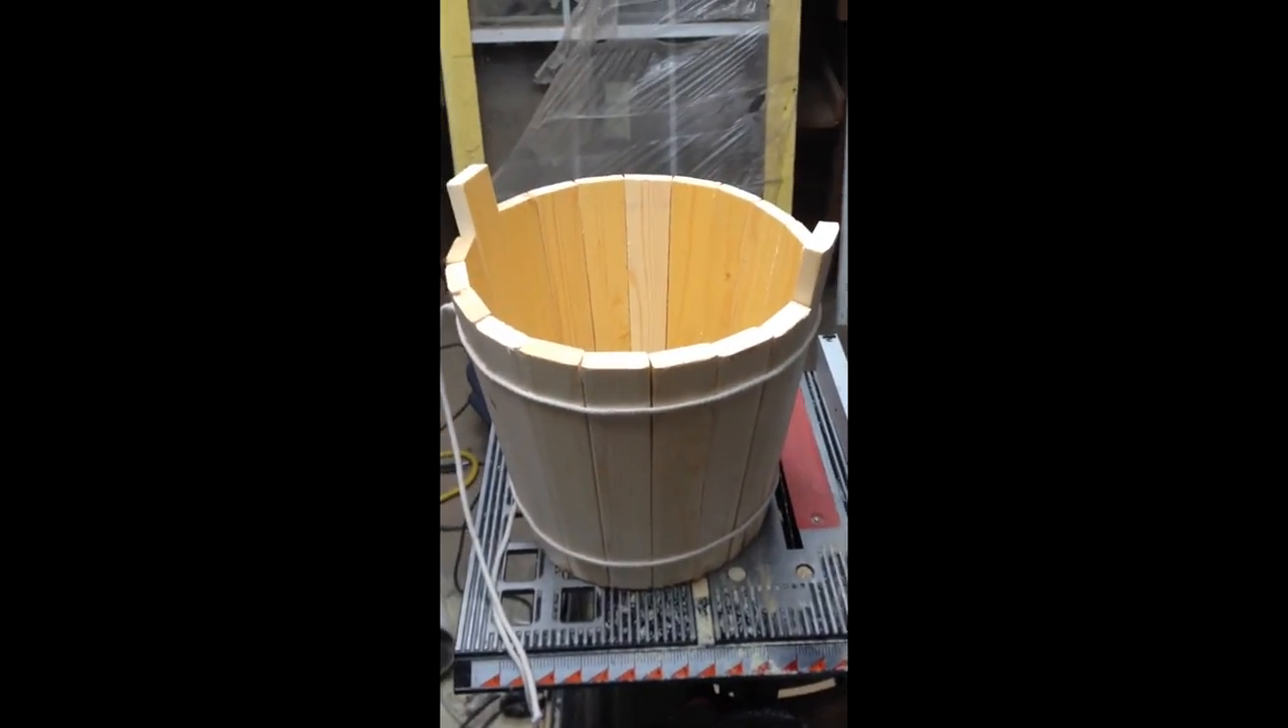Alrighty, so here is the main structure of the bucket put together.